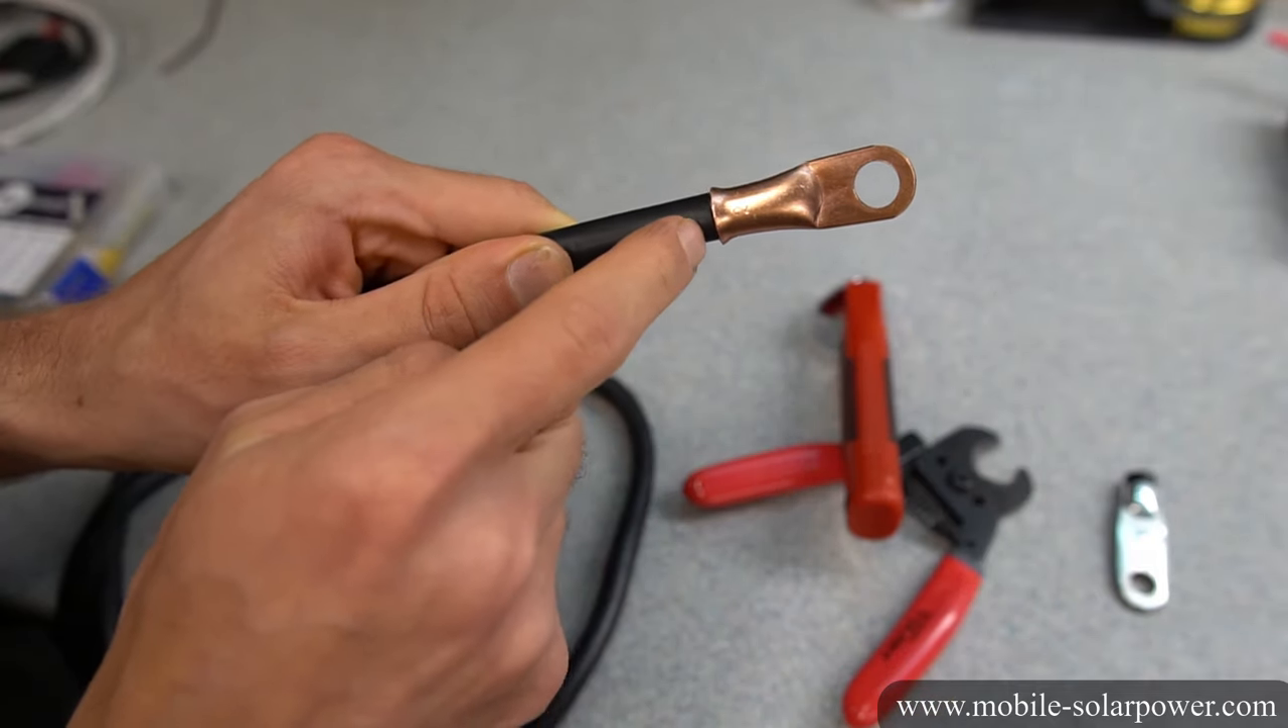Now we can put the terminal connector over the wire and see if it is a good size. And that's perfect.